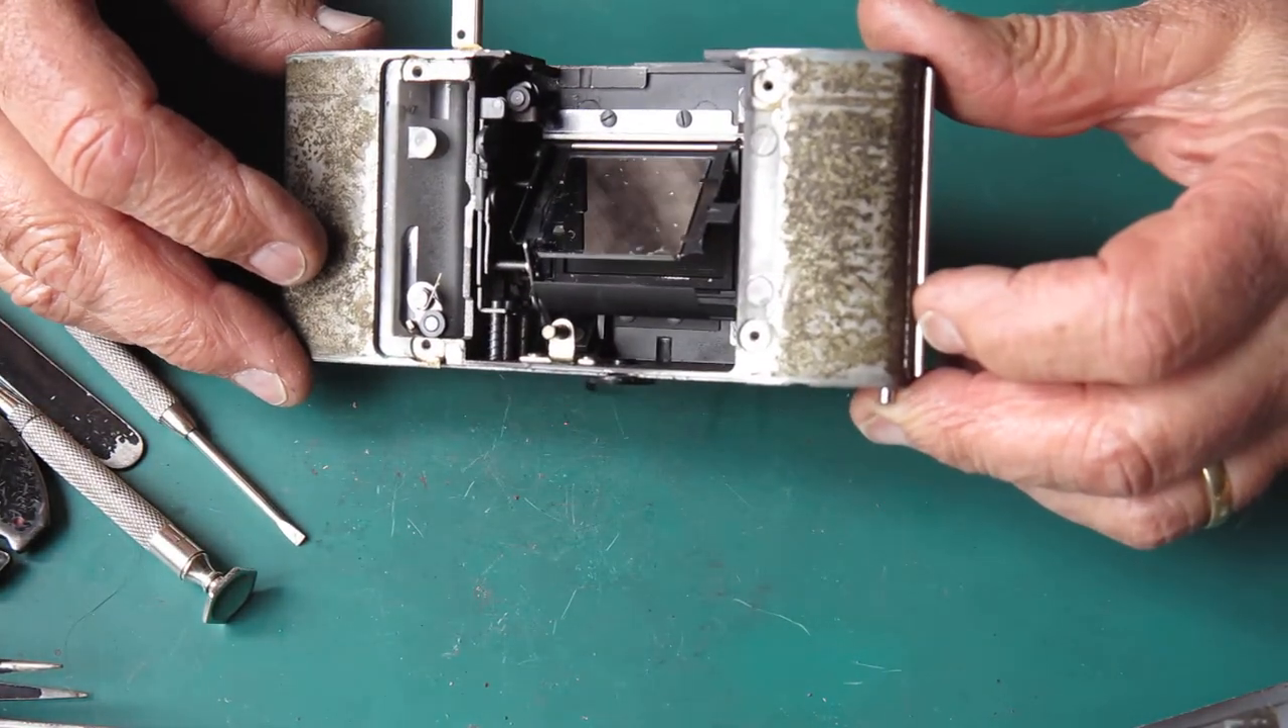Okay okay so I've got this body pretty much as stripped down as much as I want.